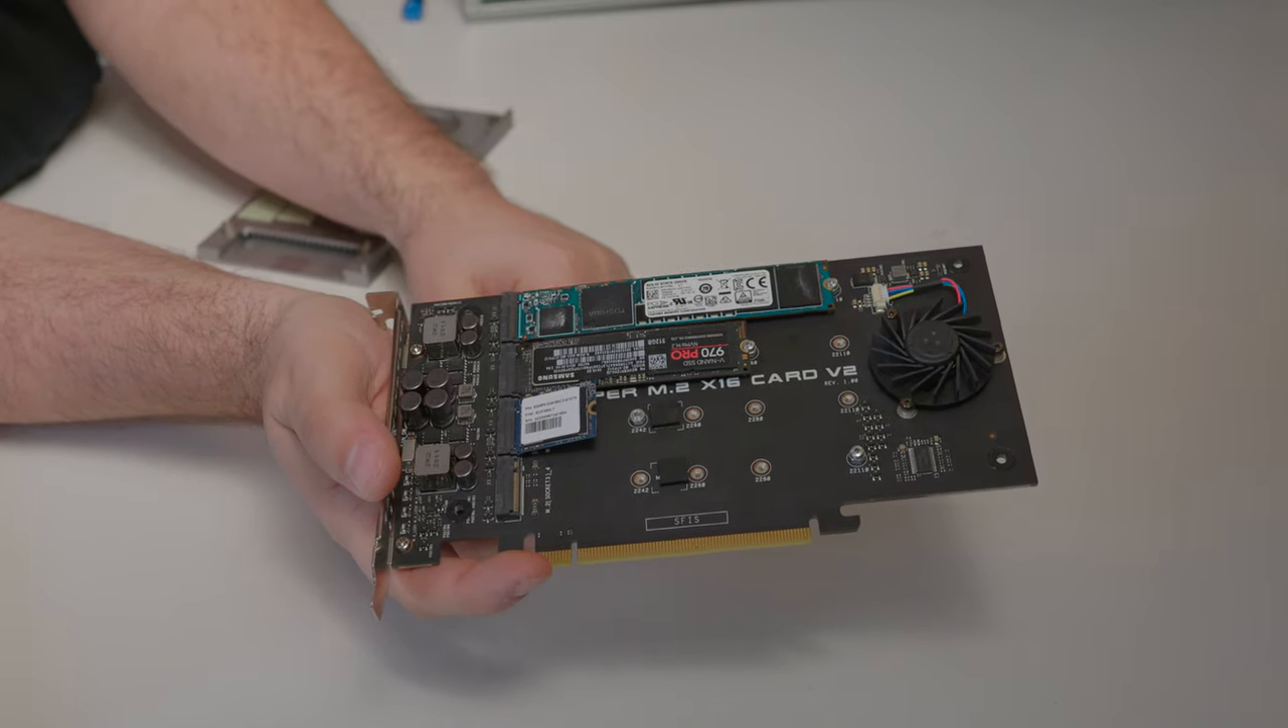I can actually add, this is my old Steam Deck SSD, which is too short to actually reach even the first pin on this guy.